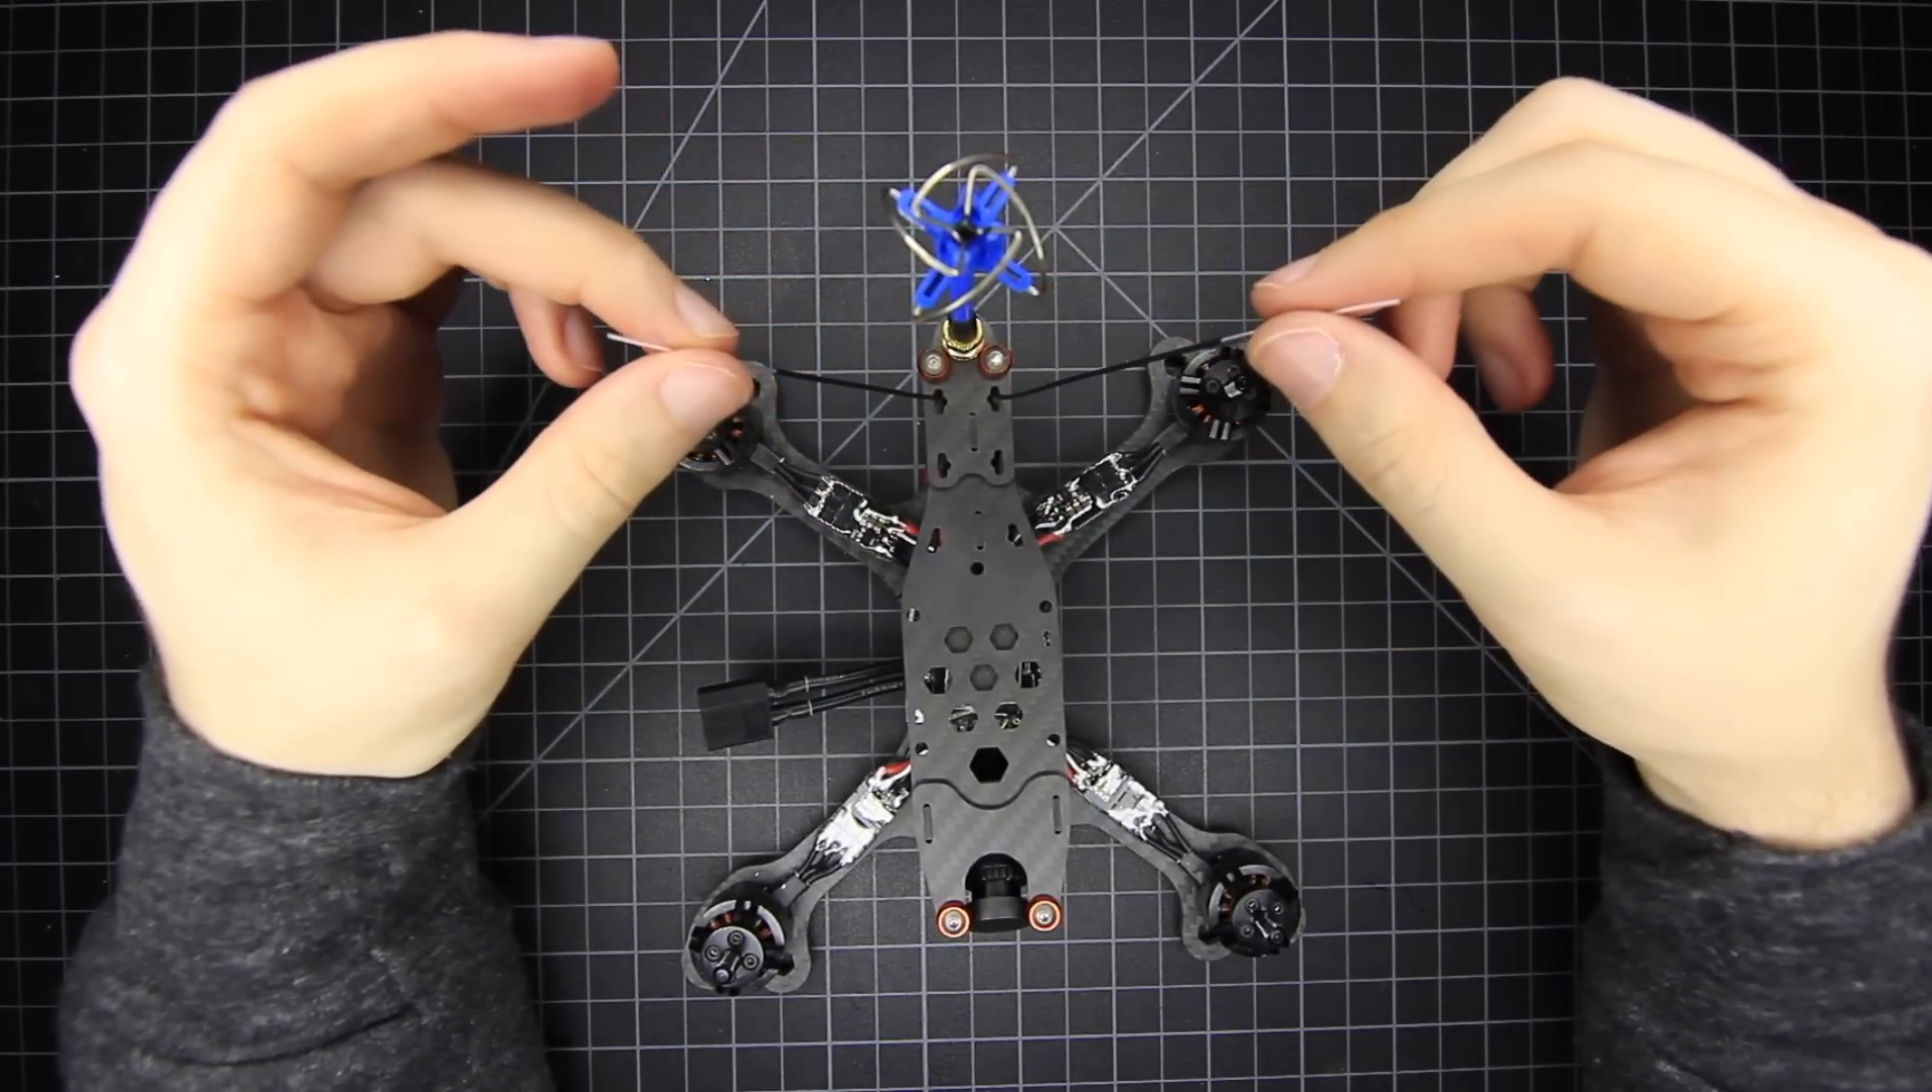After that, pretty much all there is left to install is the props.